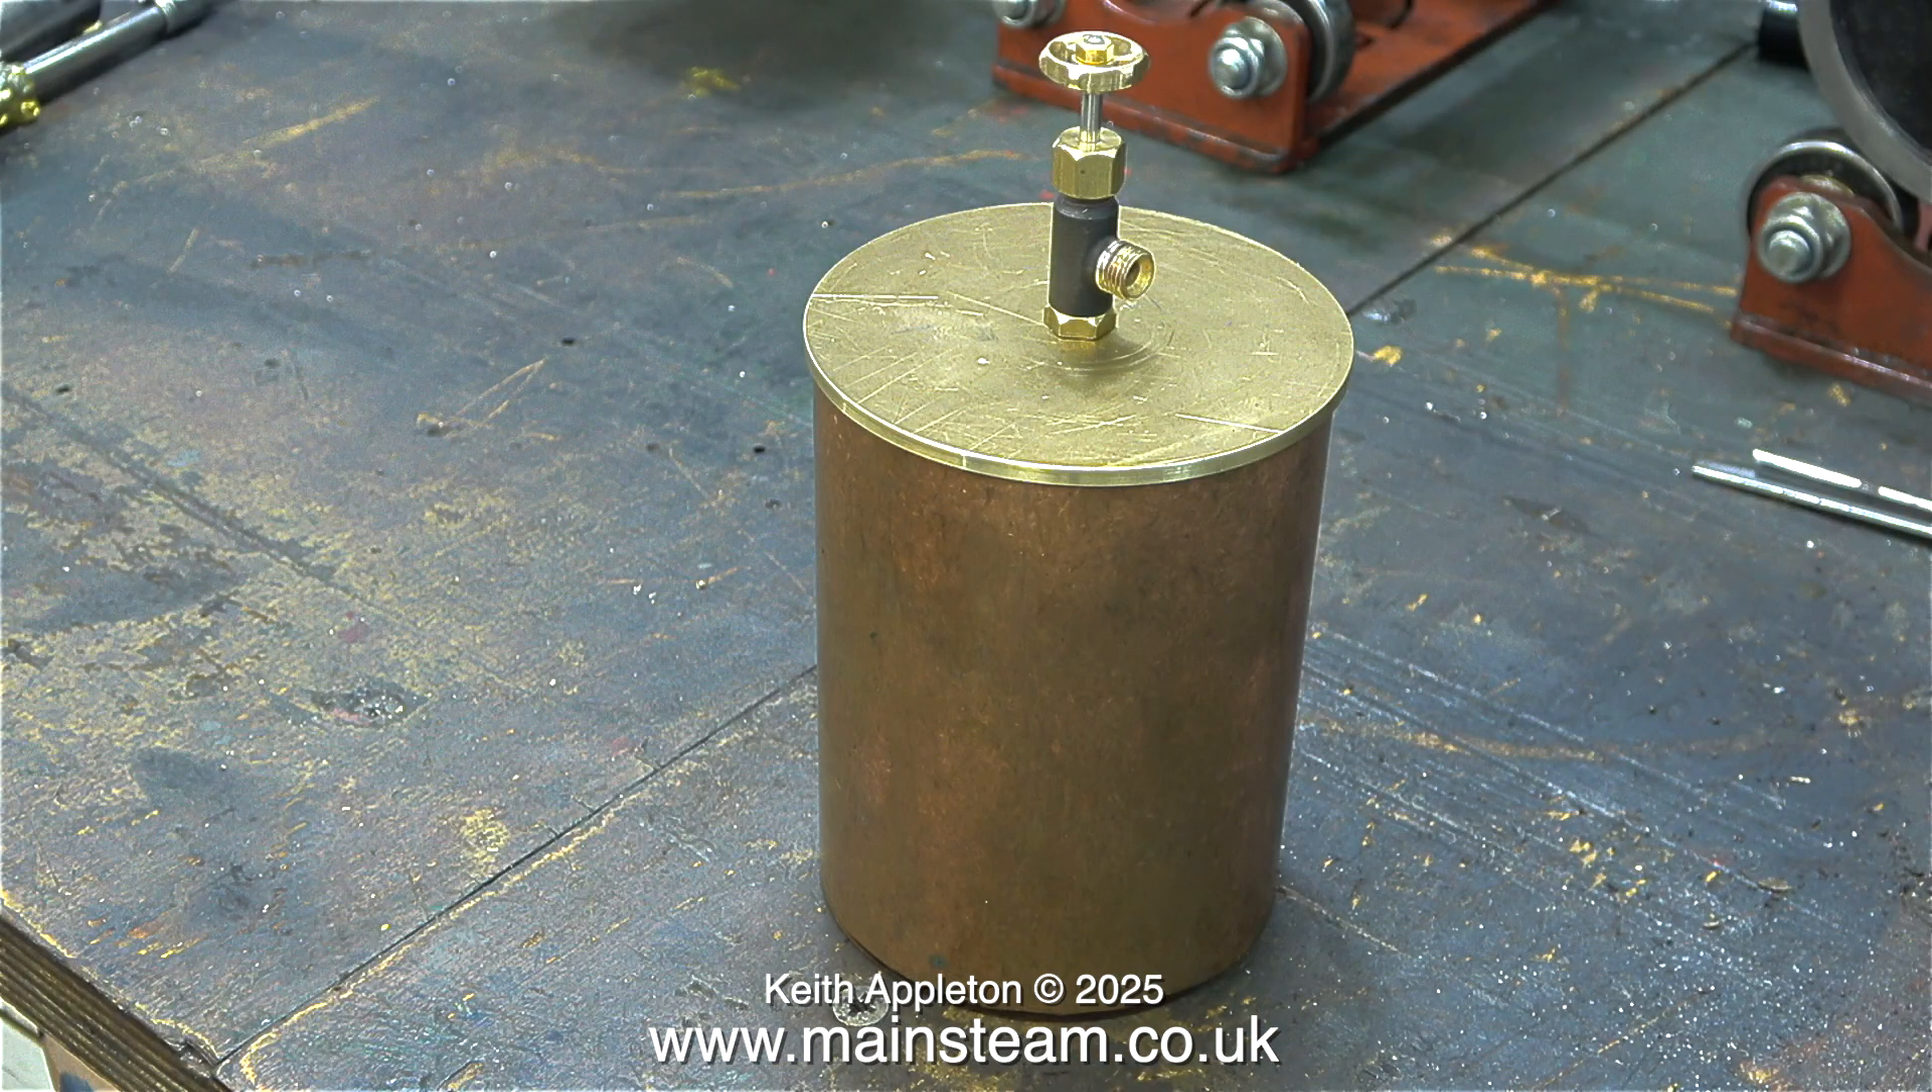I screwed a drain valve that will eventually have a long pipe fitted to it into the hole and sat the cap in place on top of the tube.